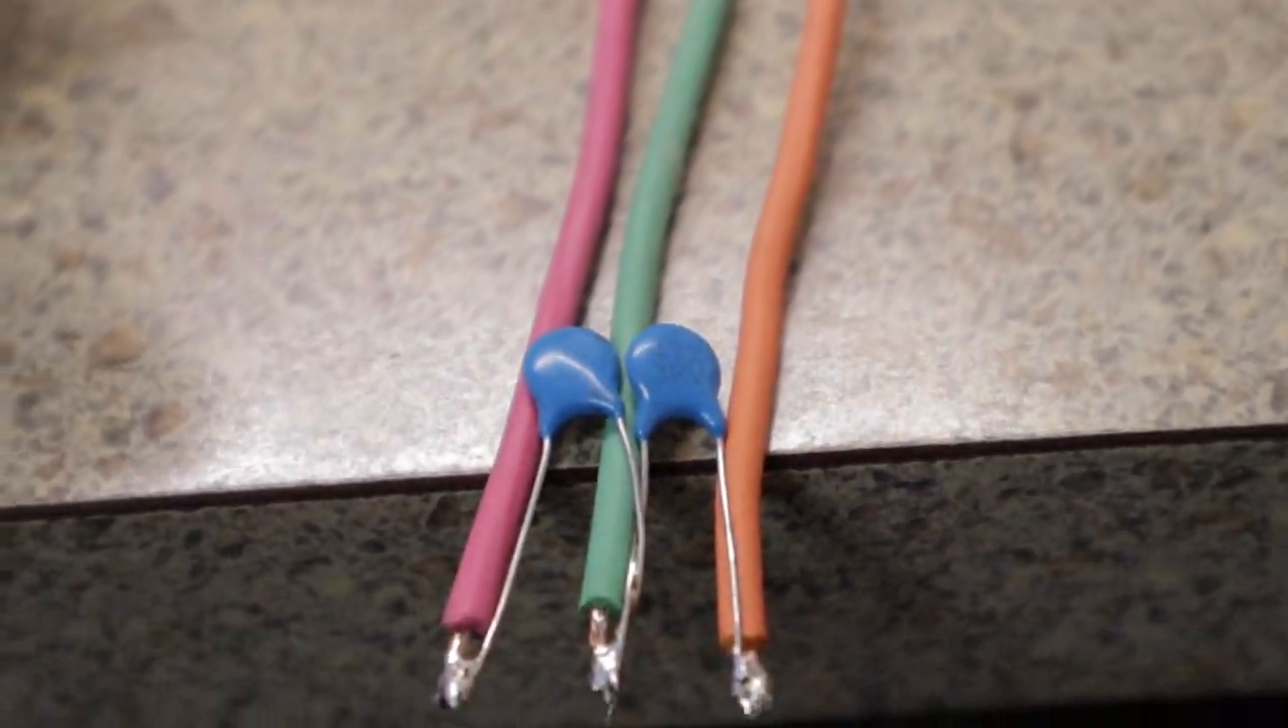I've pre-soldered the two capacitors onto the leads.